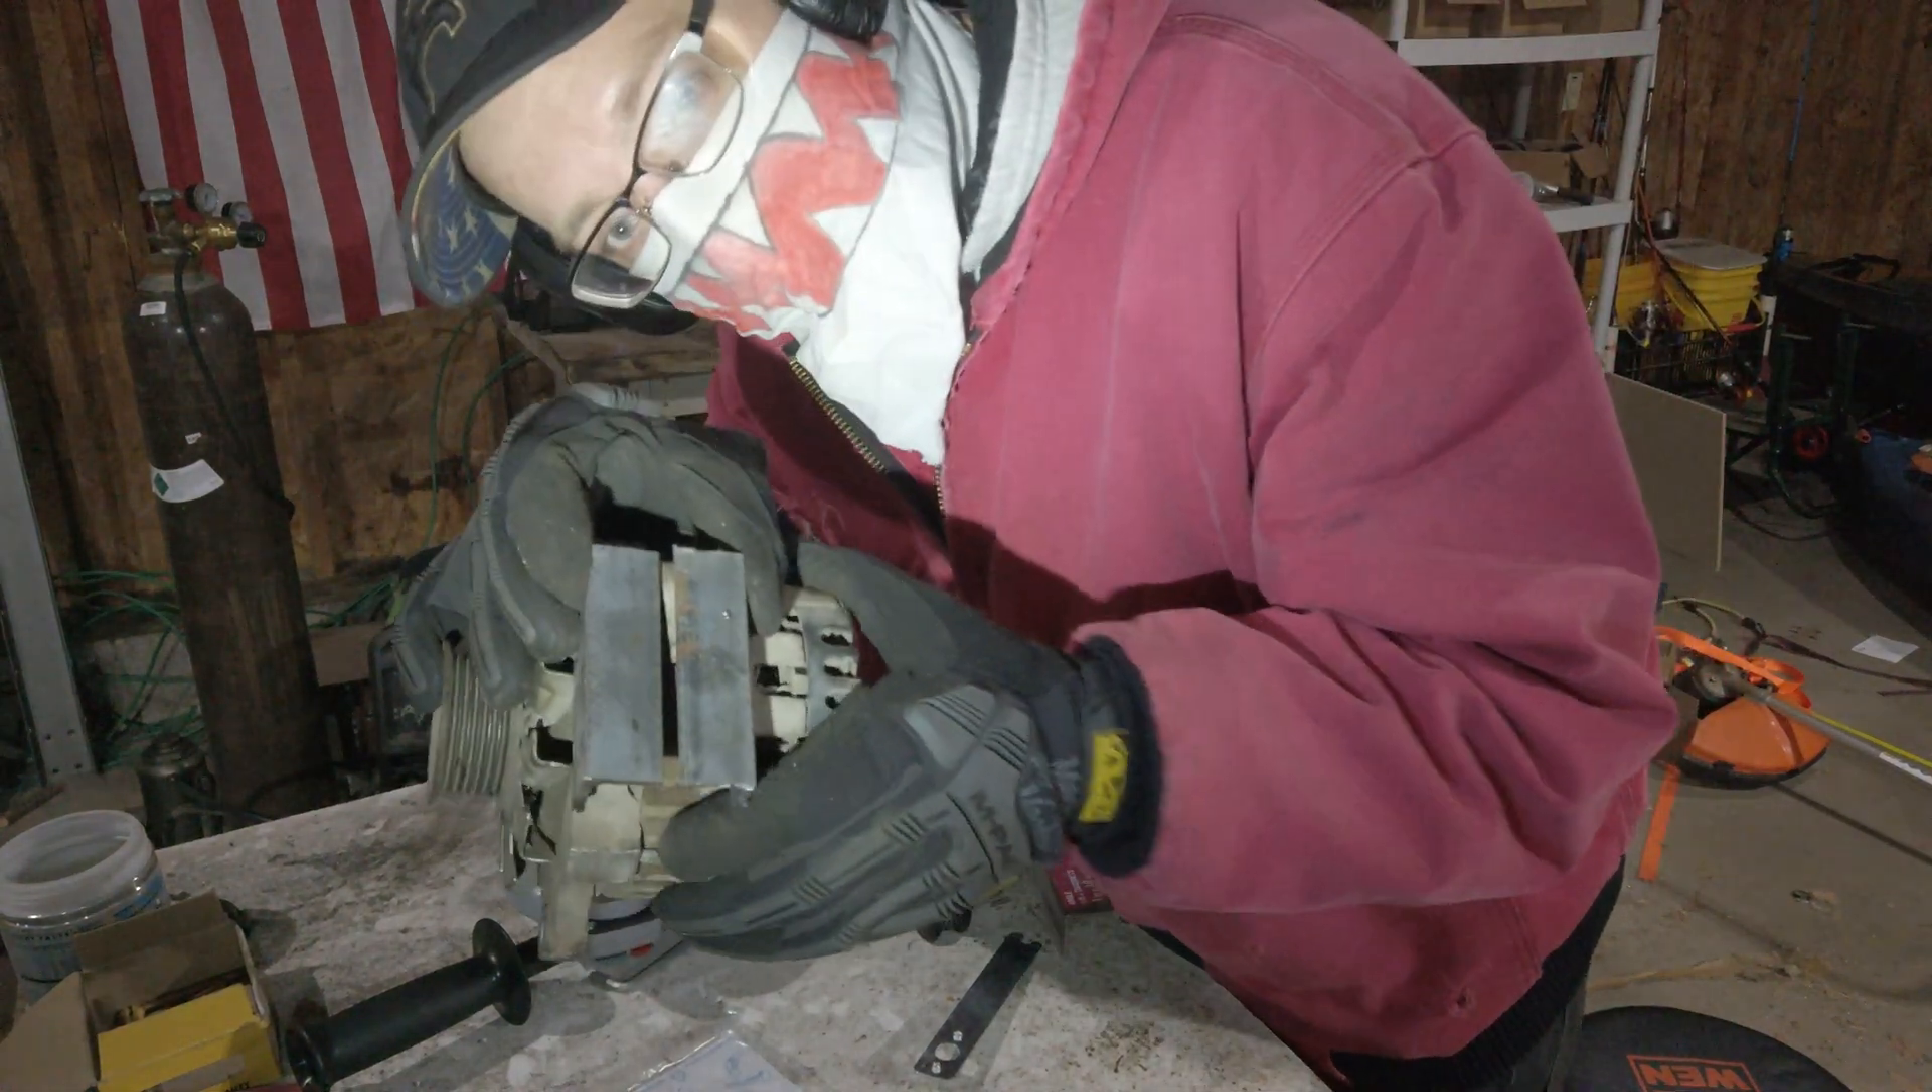There's just a little bit of space here on the on the bracket that we're making in between these two pieces.